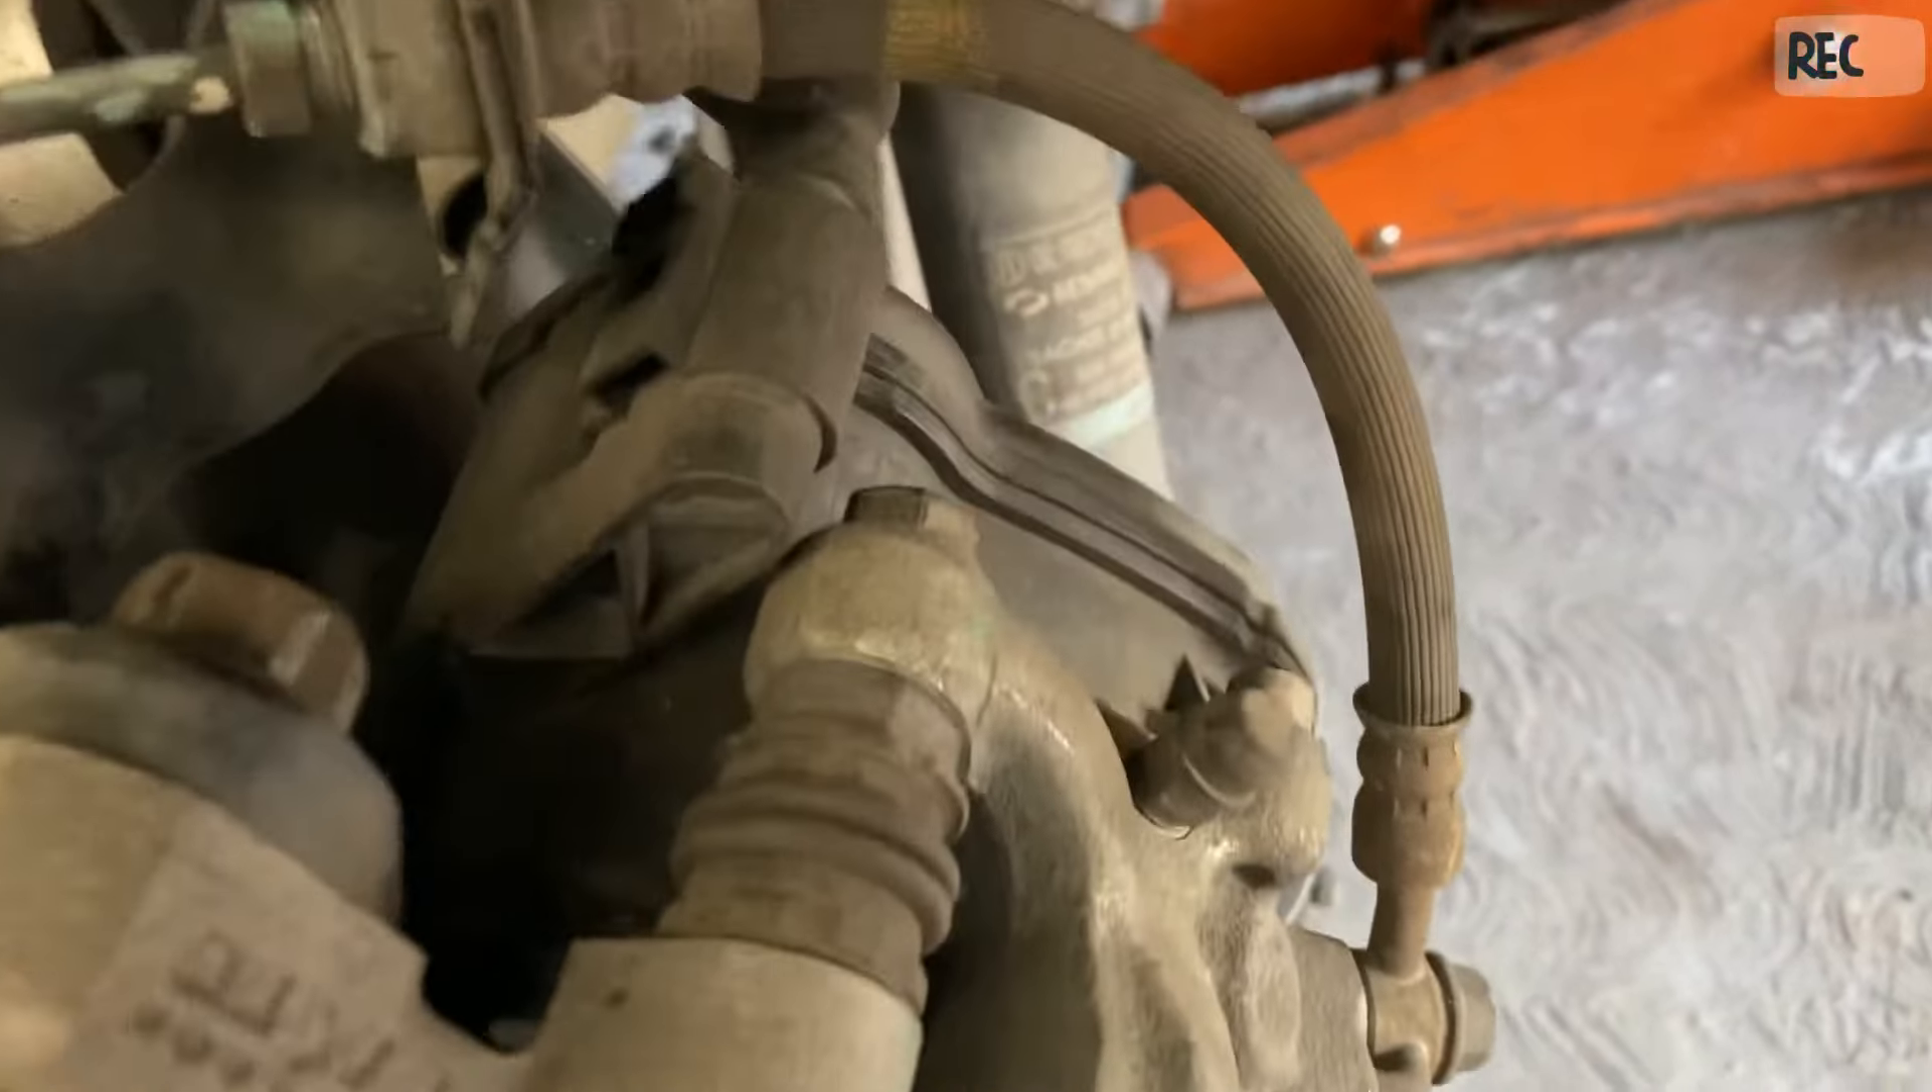Aquí ya armamos lo que es el caliper.